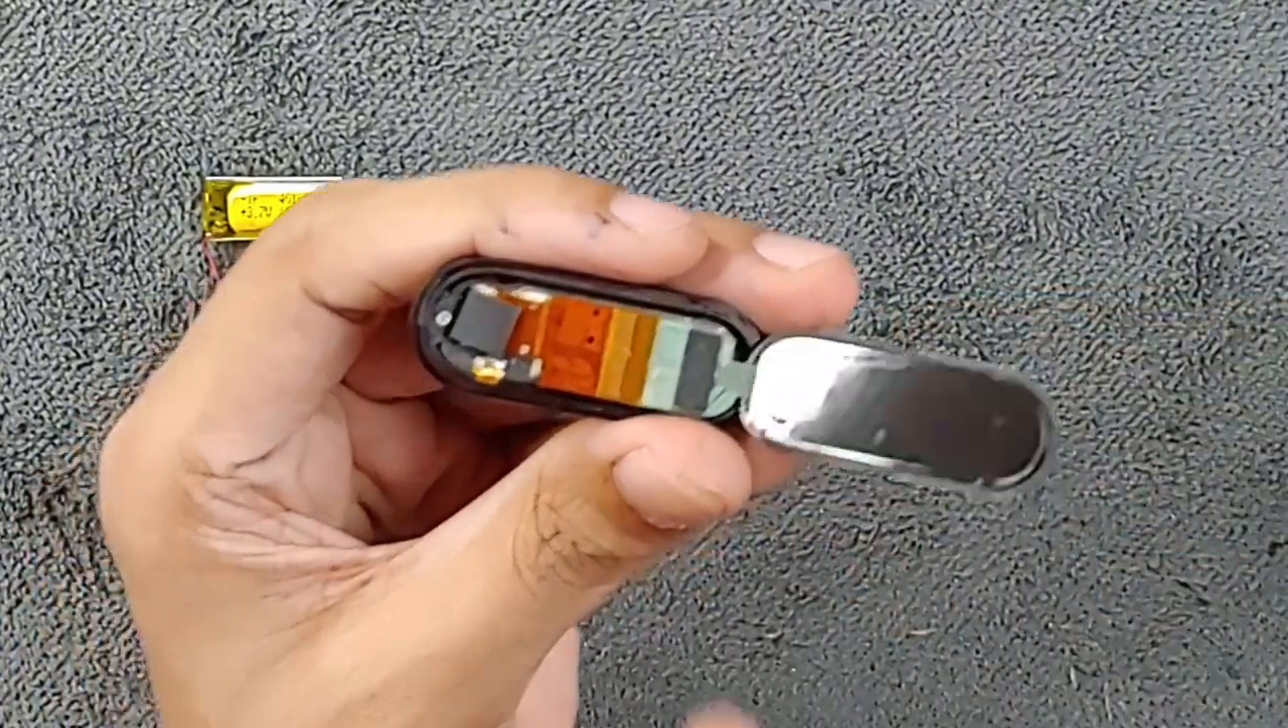As you can see here the display is open already.